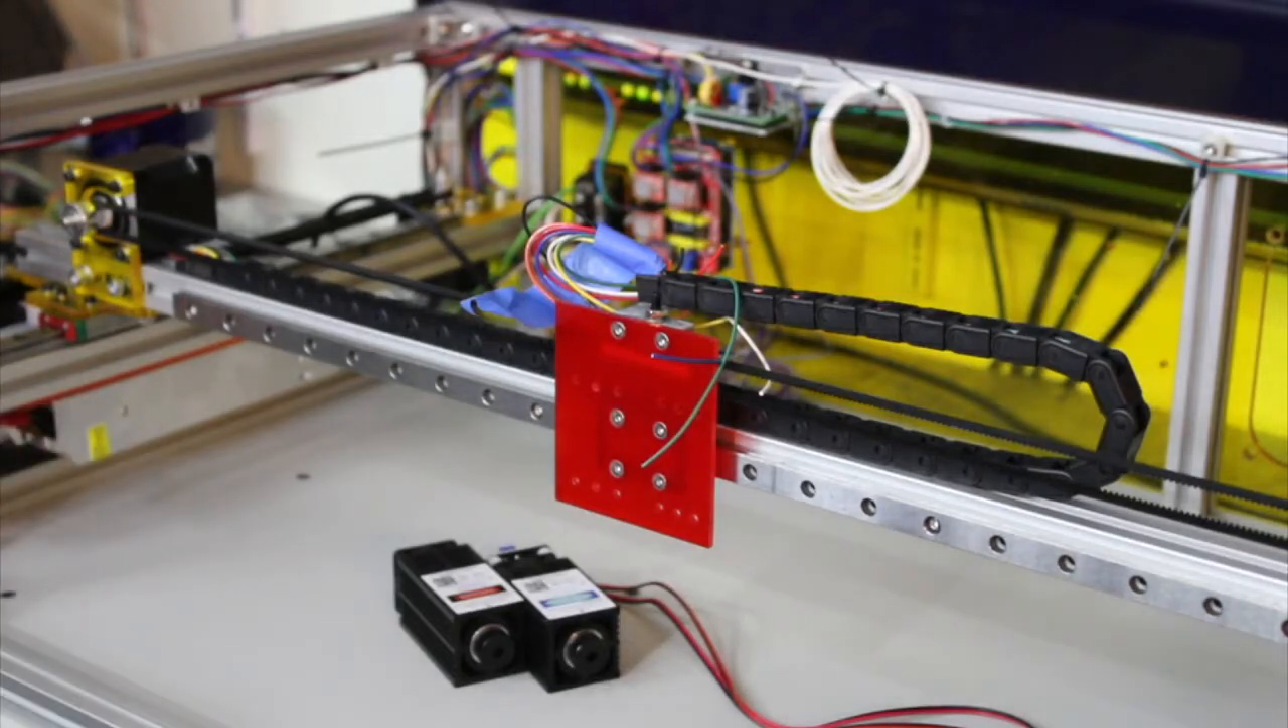Now all we have to do is put on the lasers.